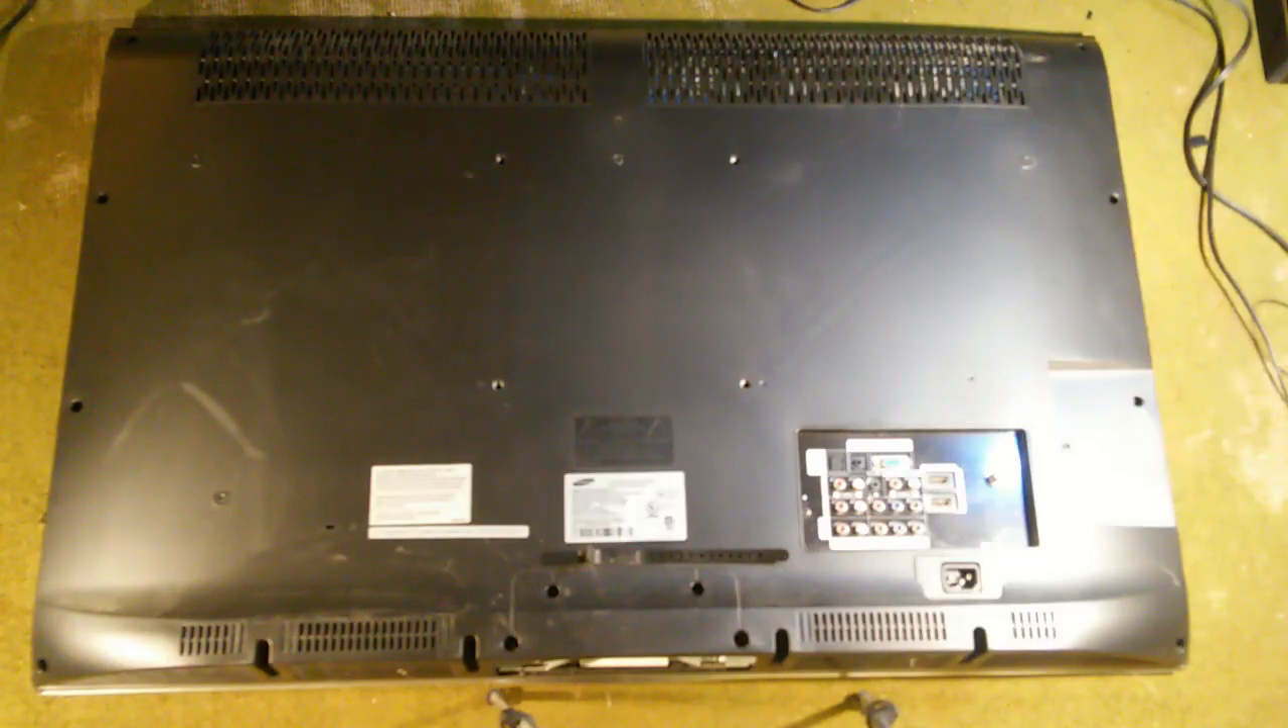Now, with the stand removed, we'll go ahead and remove the back from the television.